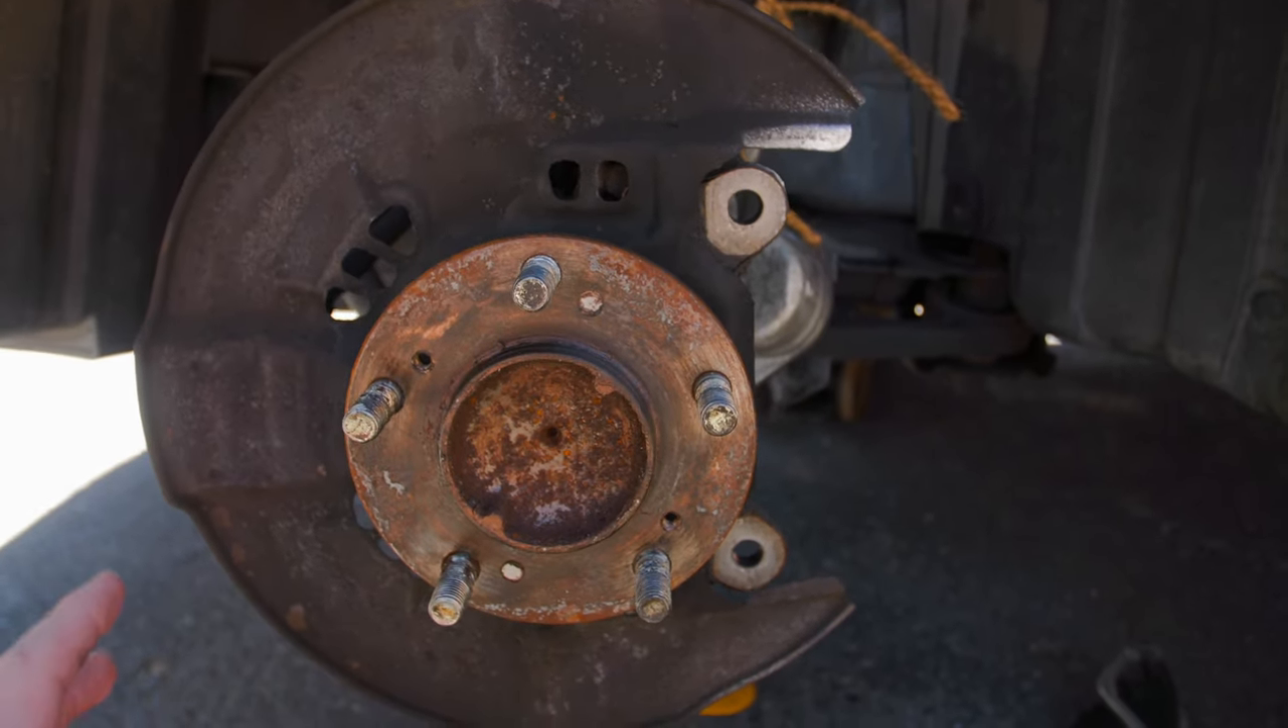So now that the disc is off you can see the dust shield on the back.